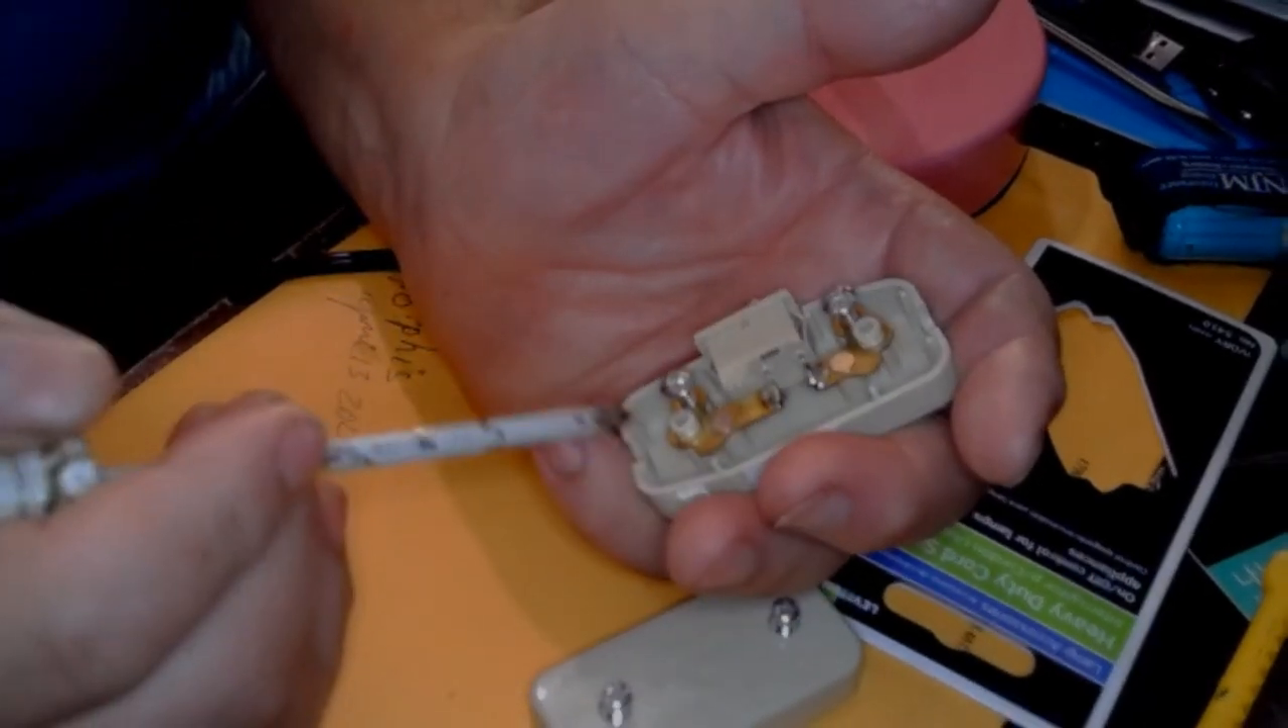So I've opened the switch and you can see in here, you have basically two terminals we were going to kind of attach to and the wire comes through here.